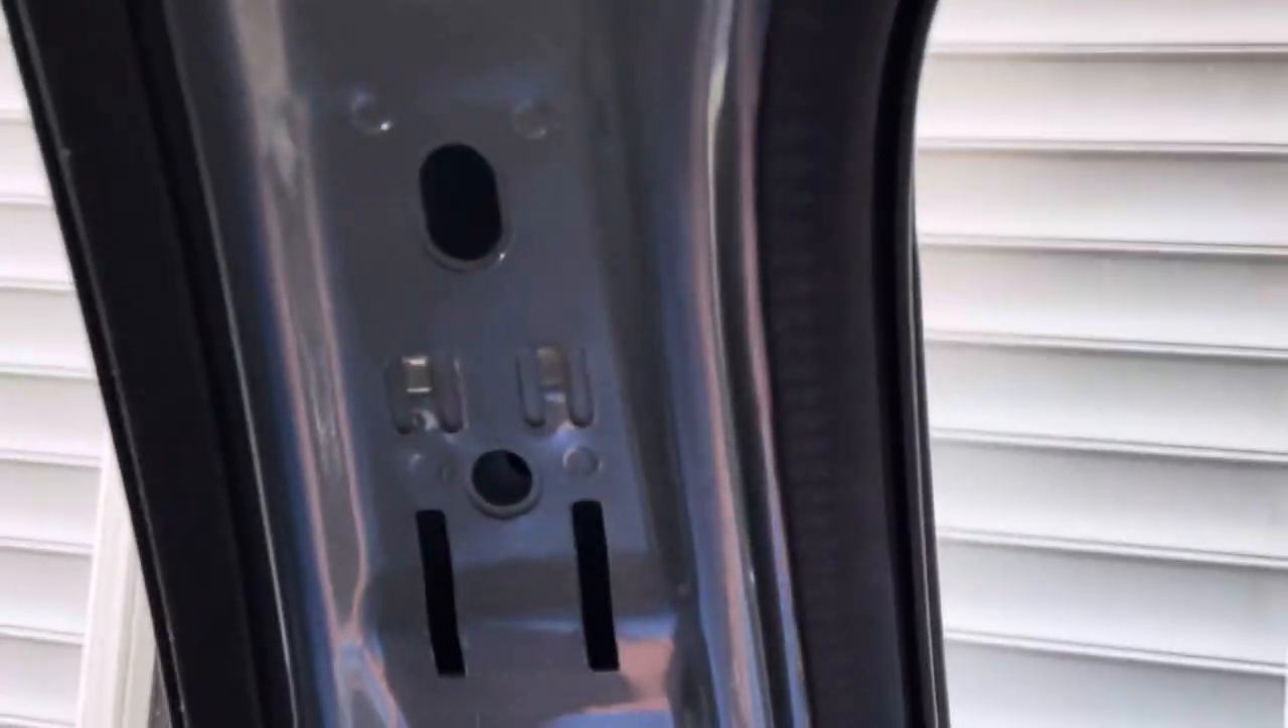I saw some videos out there of some folks saying that it's possibly the B-Pillar, and so I took the B-Pillar panel off here.